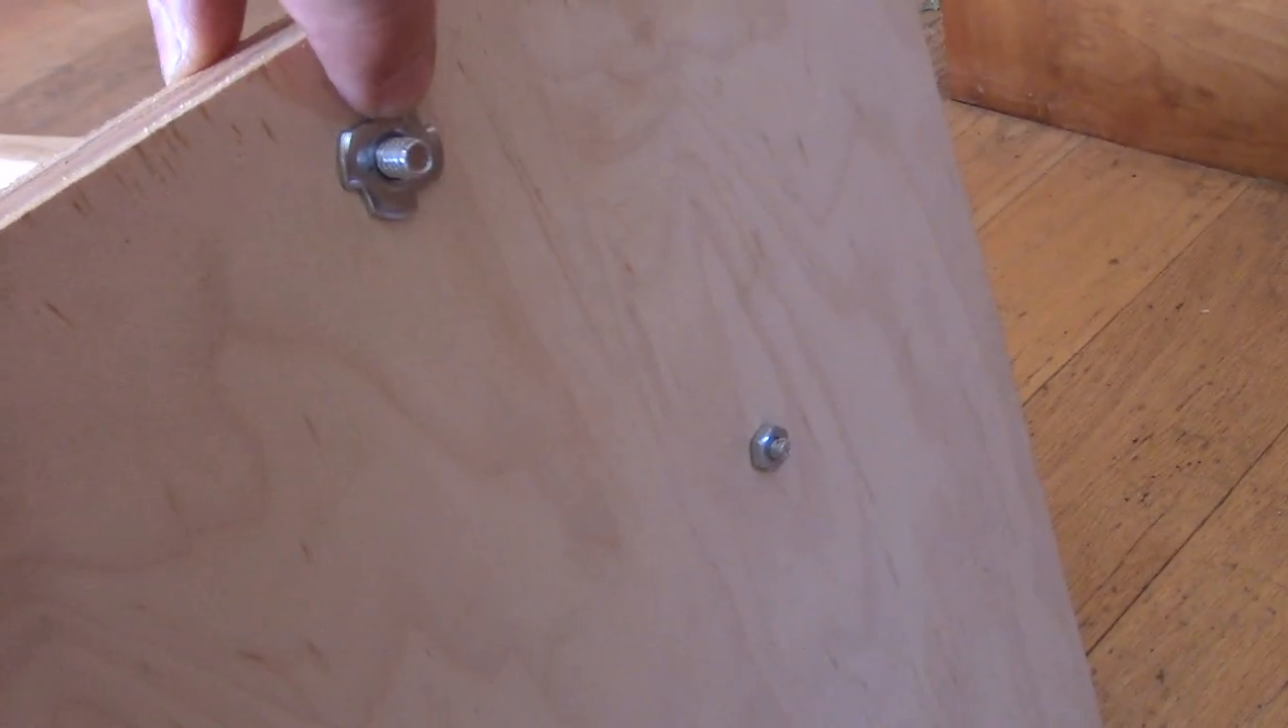On the bottom we have here some T-nuts and I drove those in from the bottom and then that gives you the adjustment up and down and you can level it on any surface.